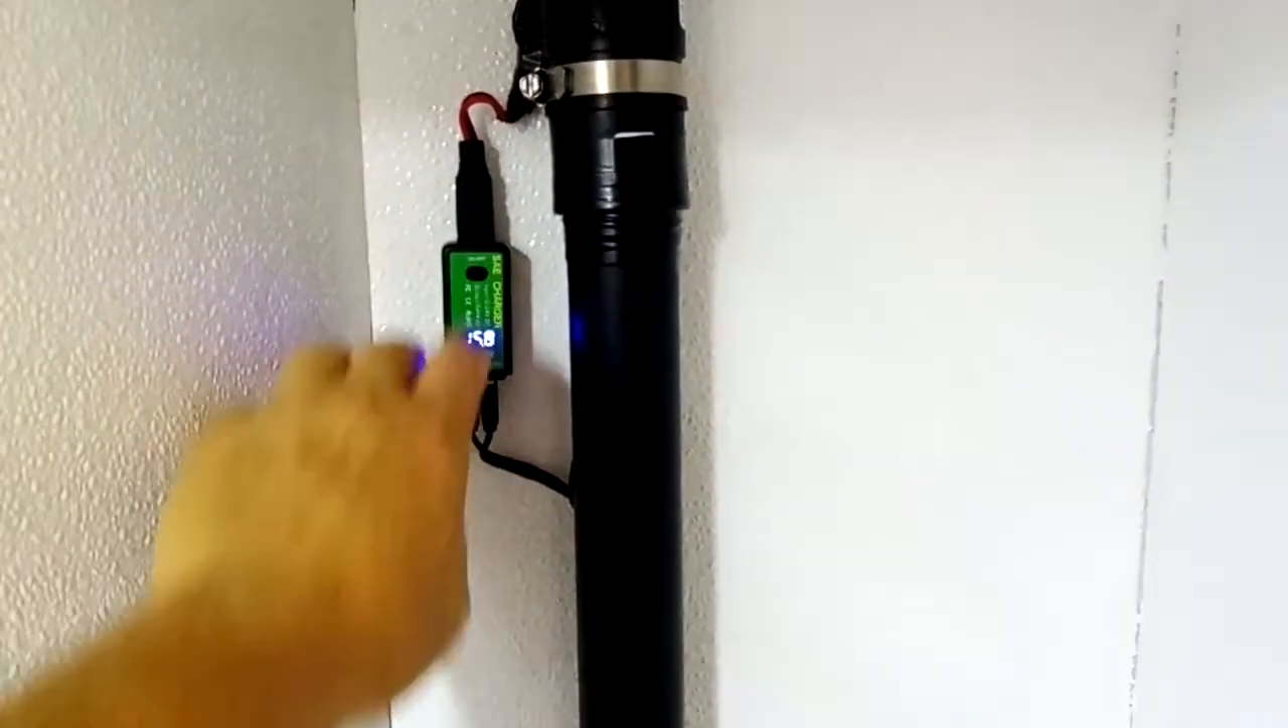But see how I got the little charger mounted to the side over here.